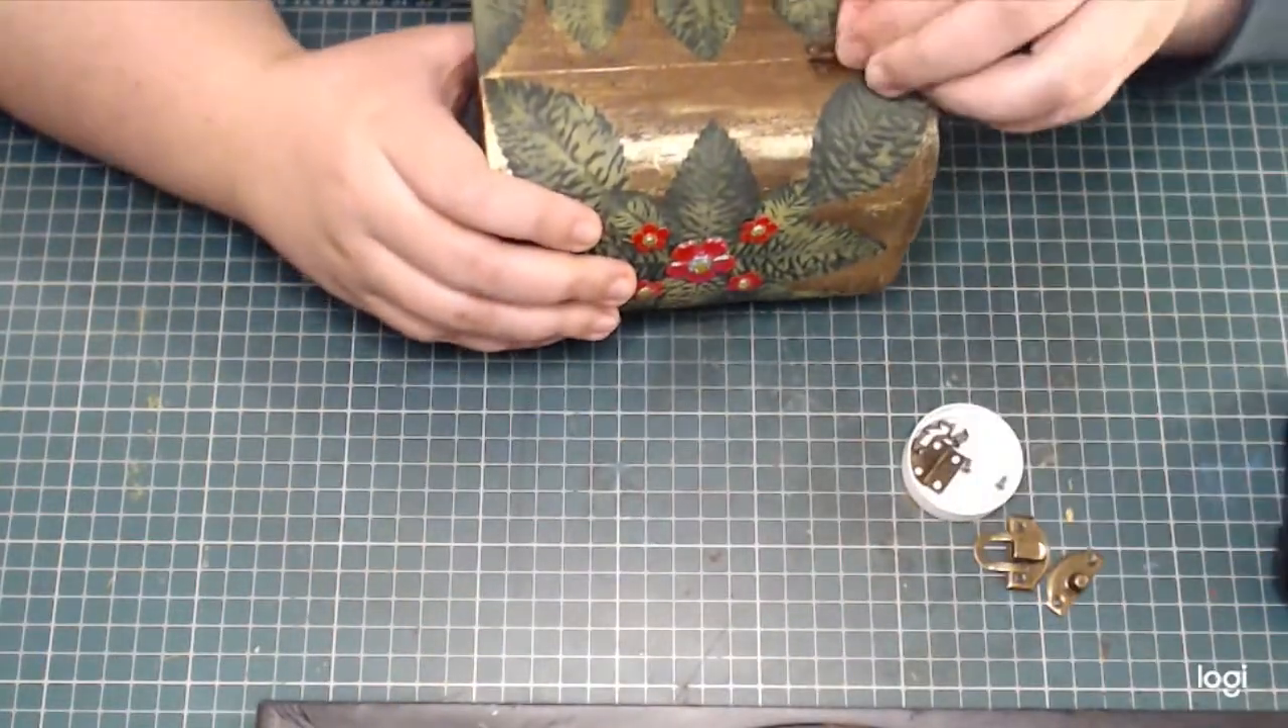And all that remains now is to reattach the hinges and the closure.